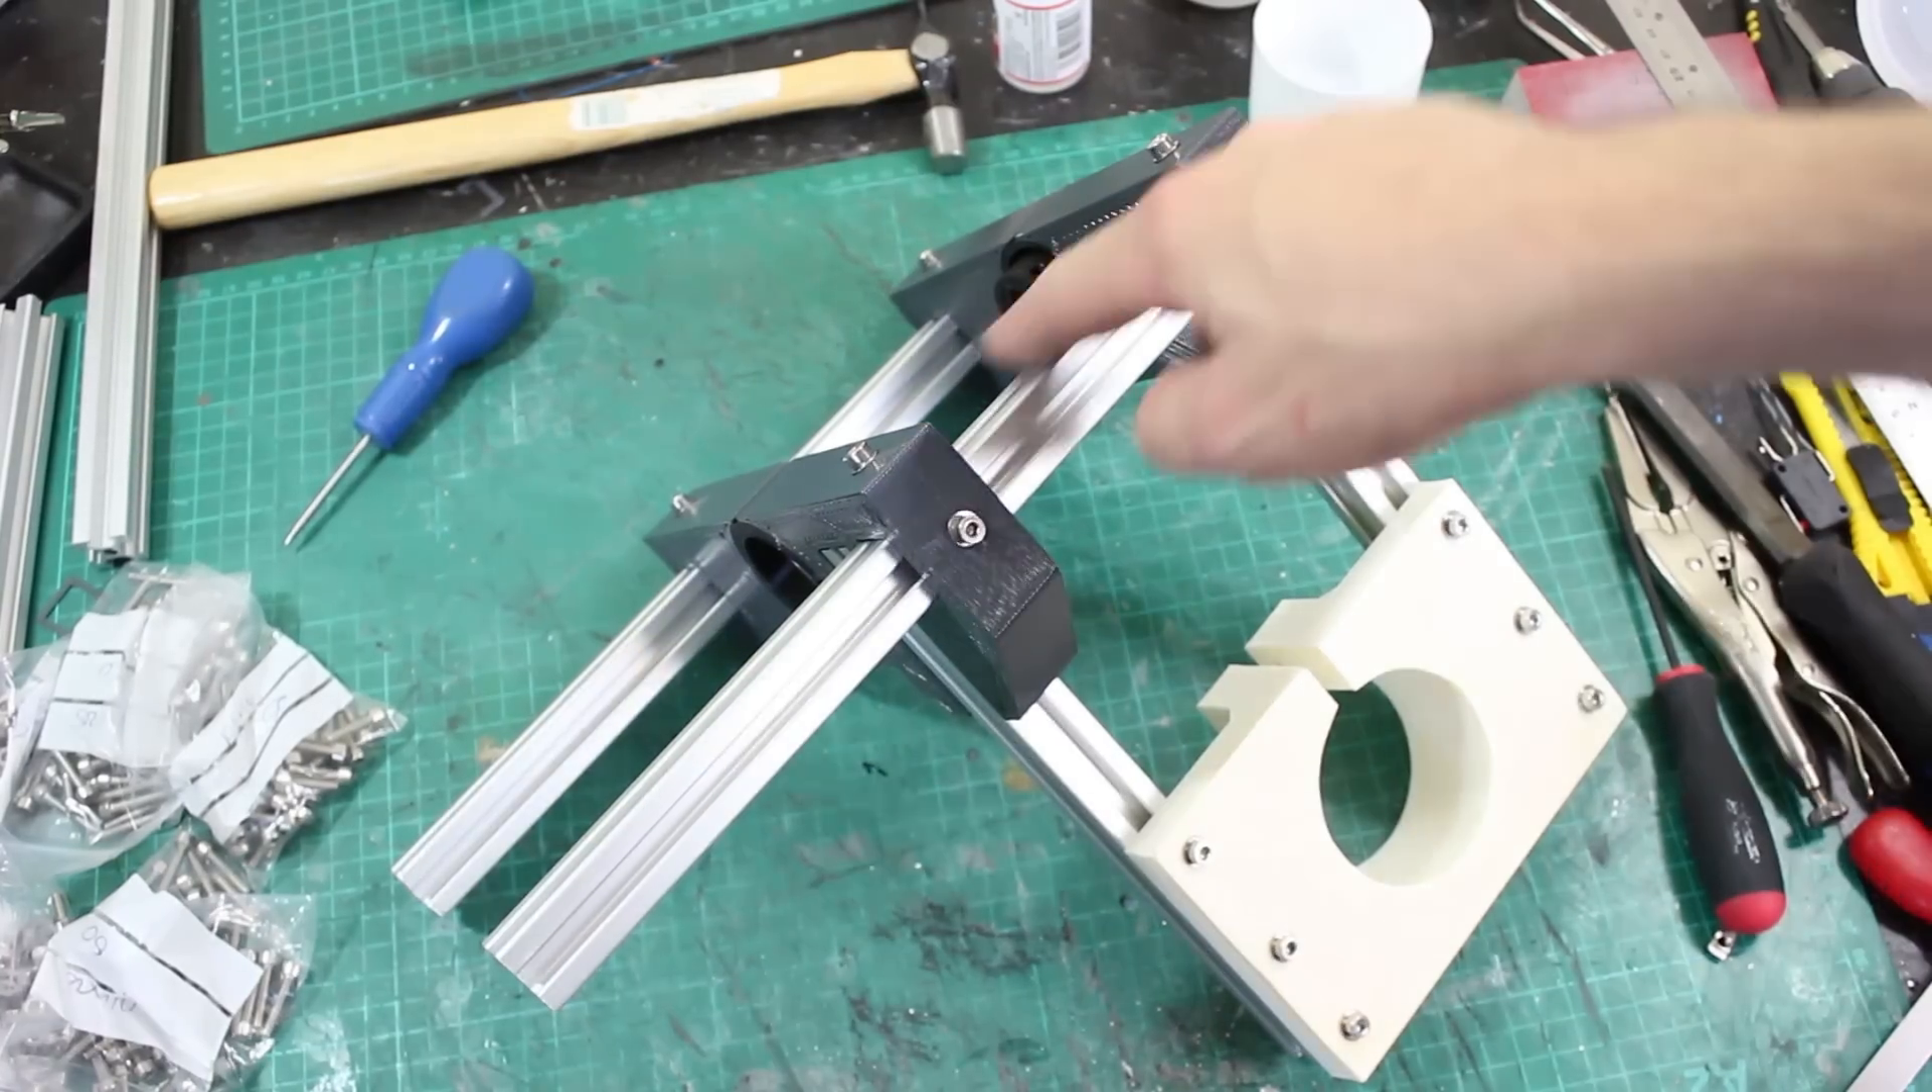We're getting there, so we've got our two main parallel links there.